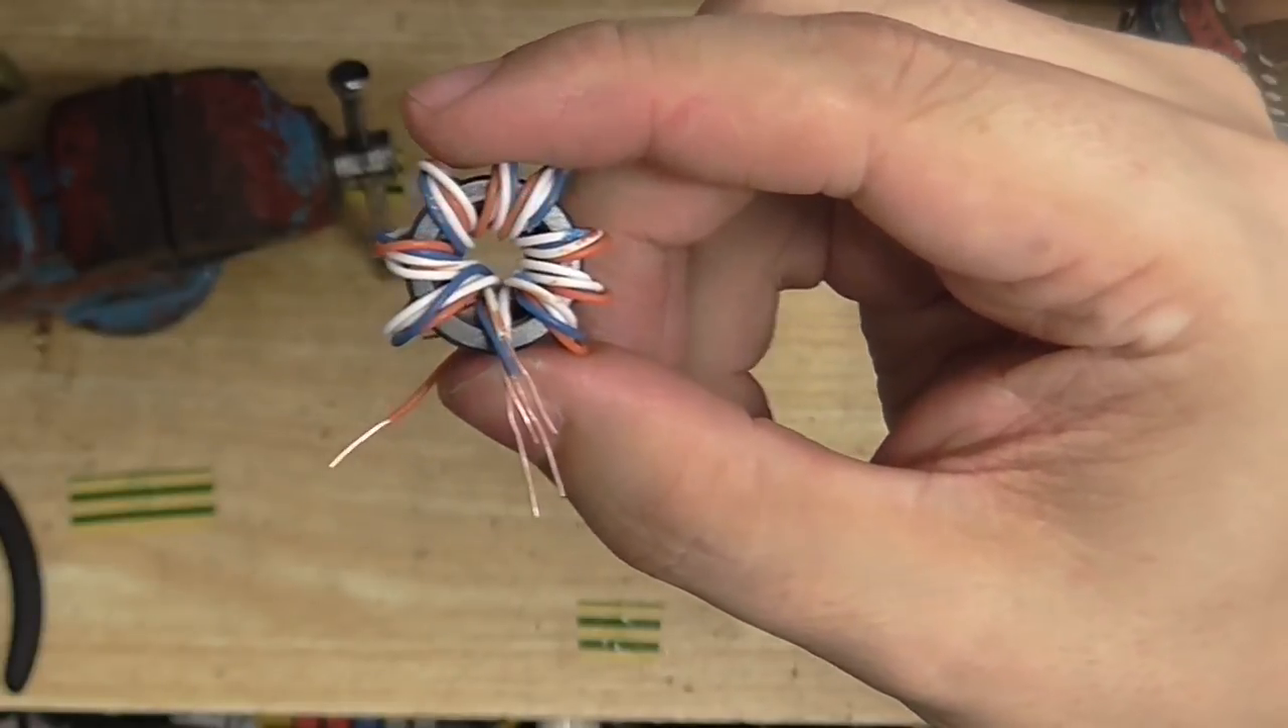There is our transformer. Wound with the twisted wires.